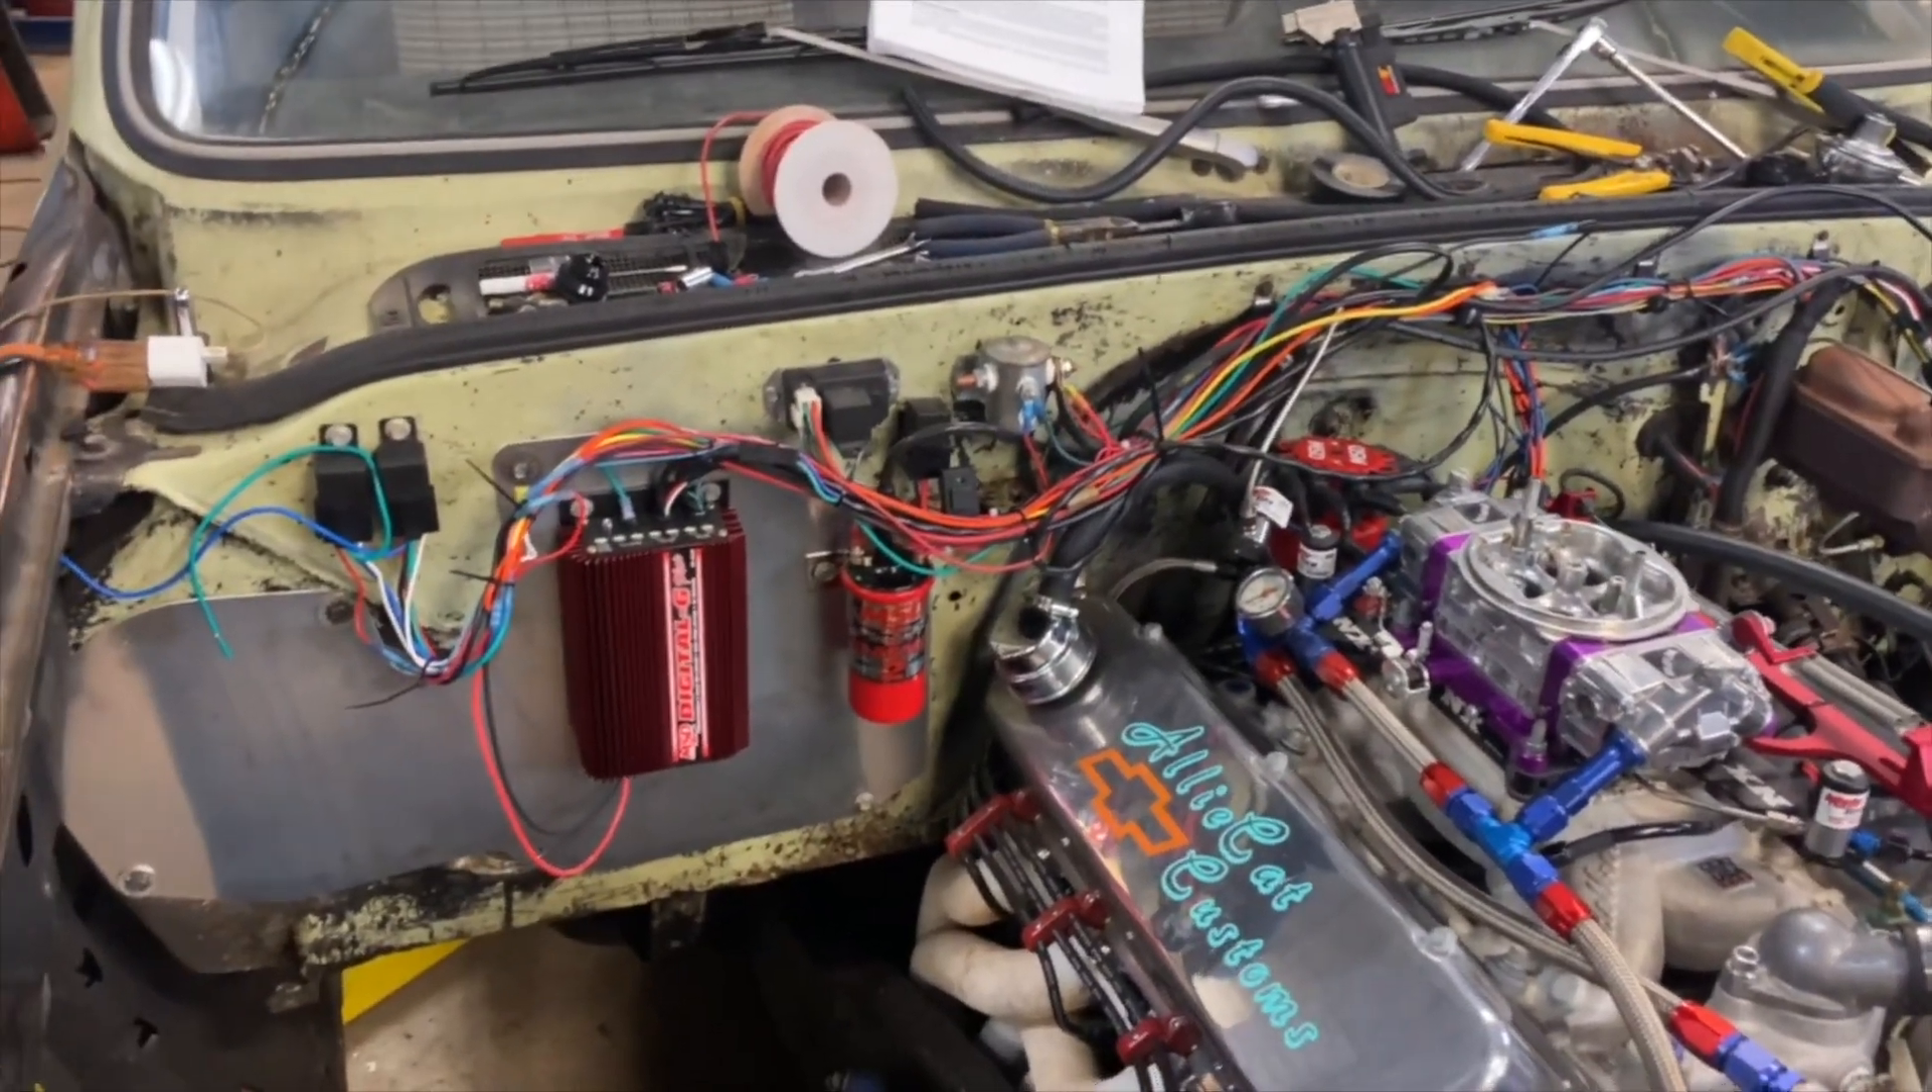I got all the wiring harness done. I just got to tidy it up, put it all in looms.